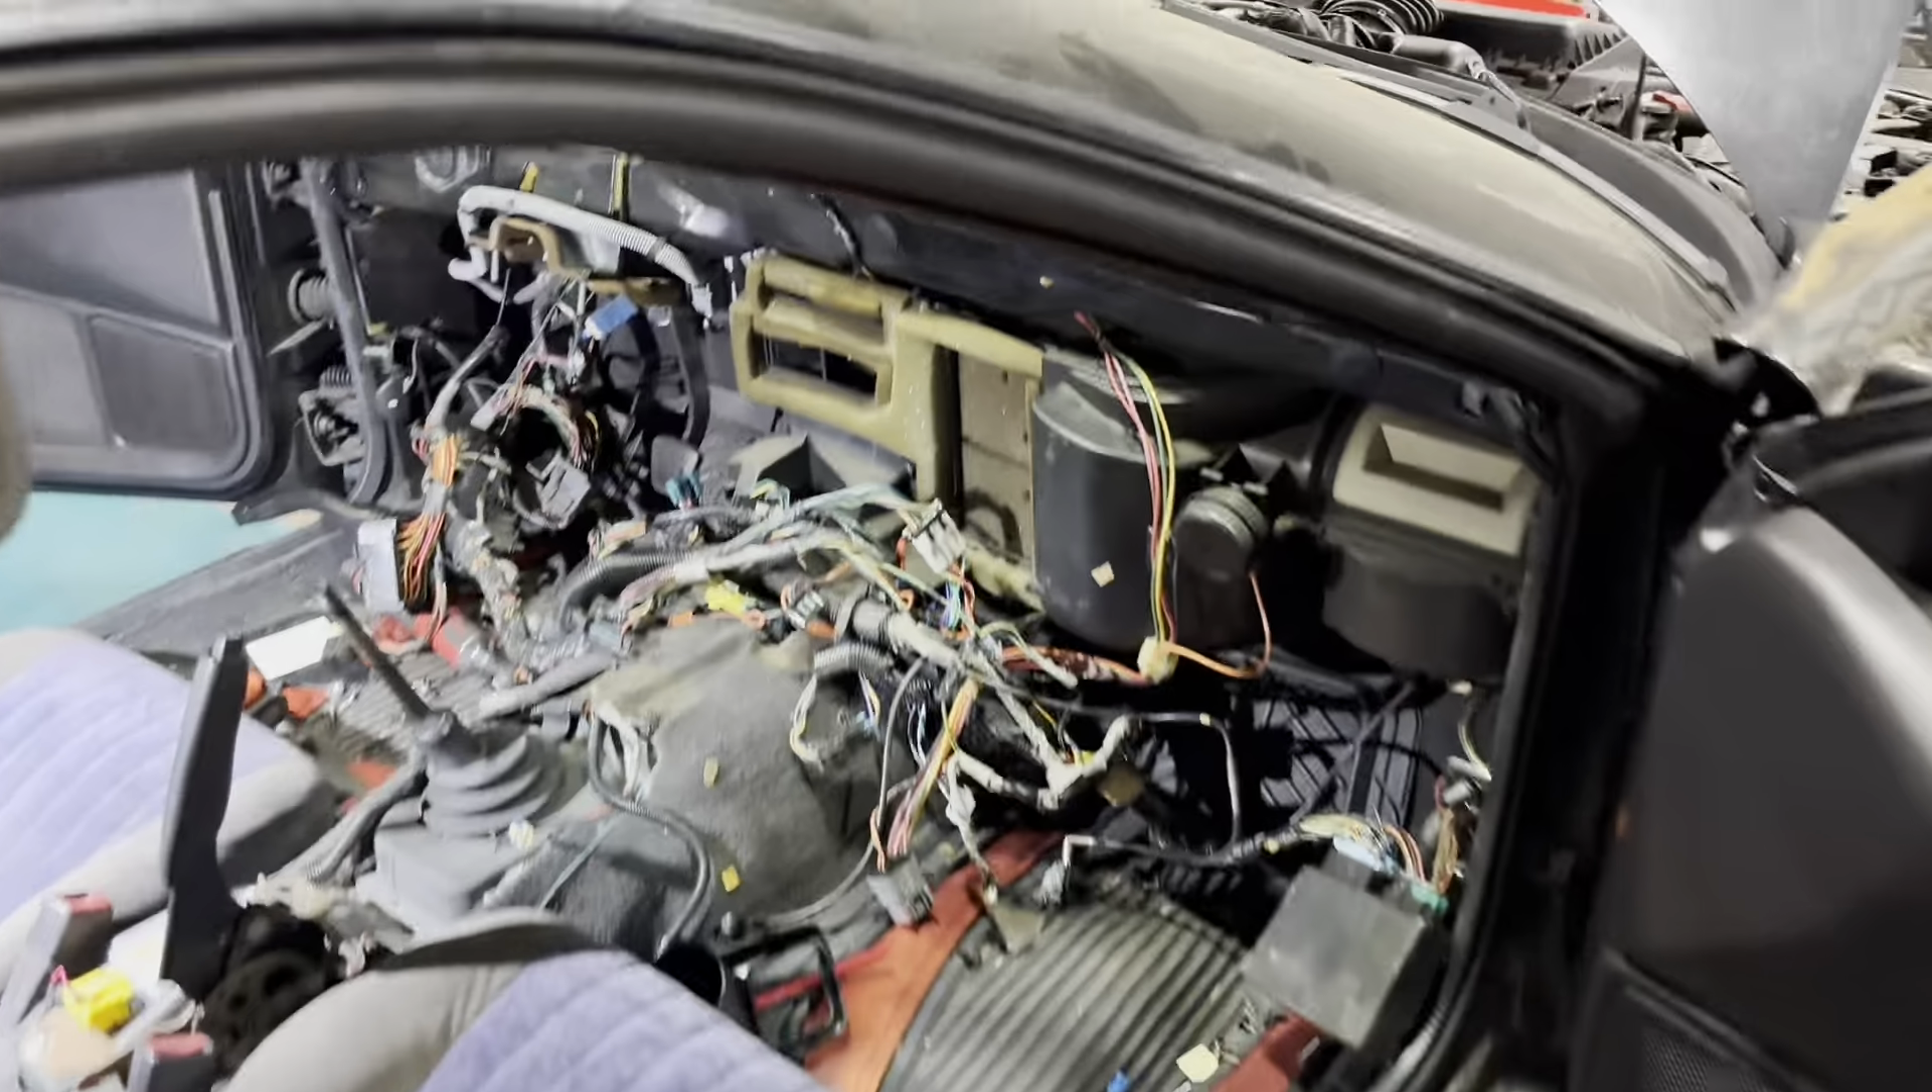The dash and all the vents are out.